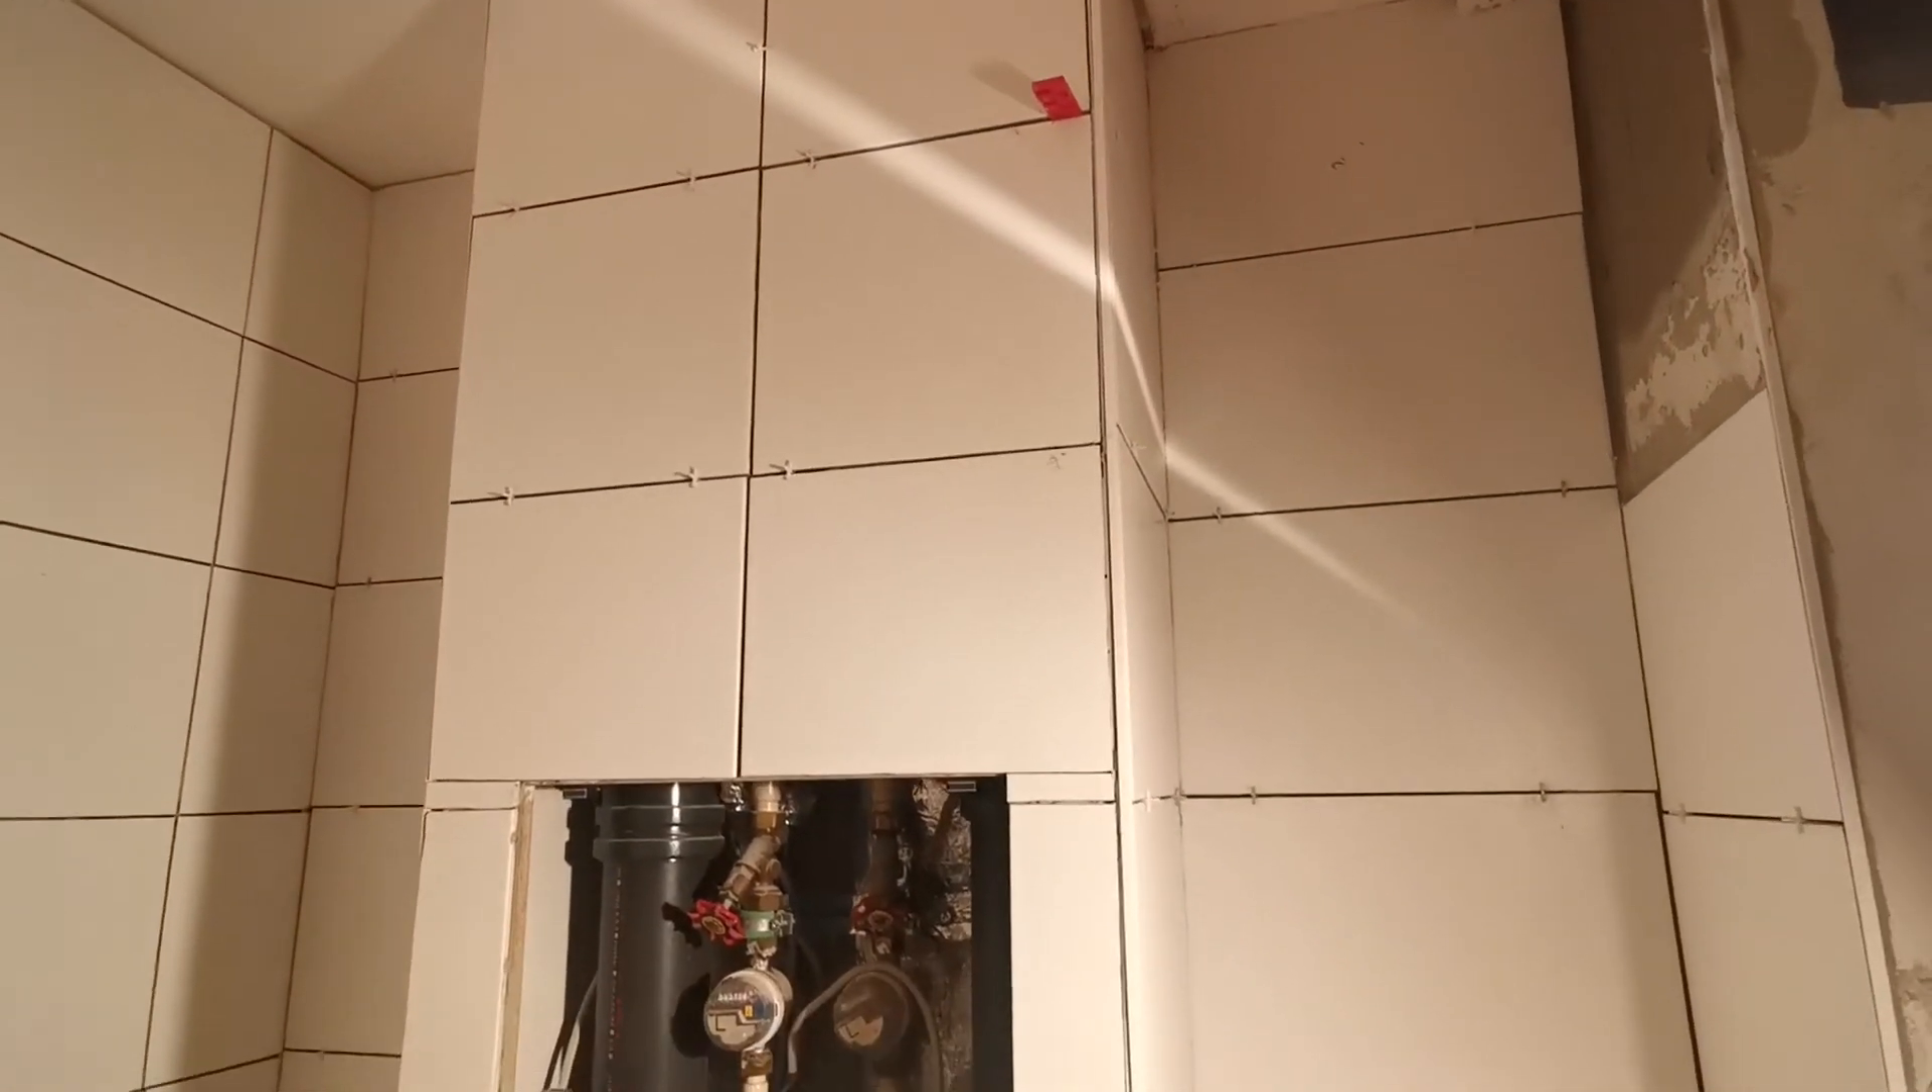Hier fehlt gerade noch der deckel den habe ich gerade noch draußen.